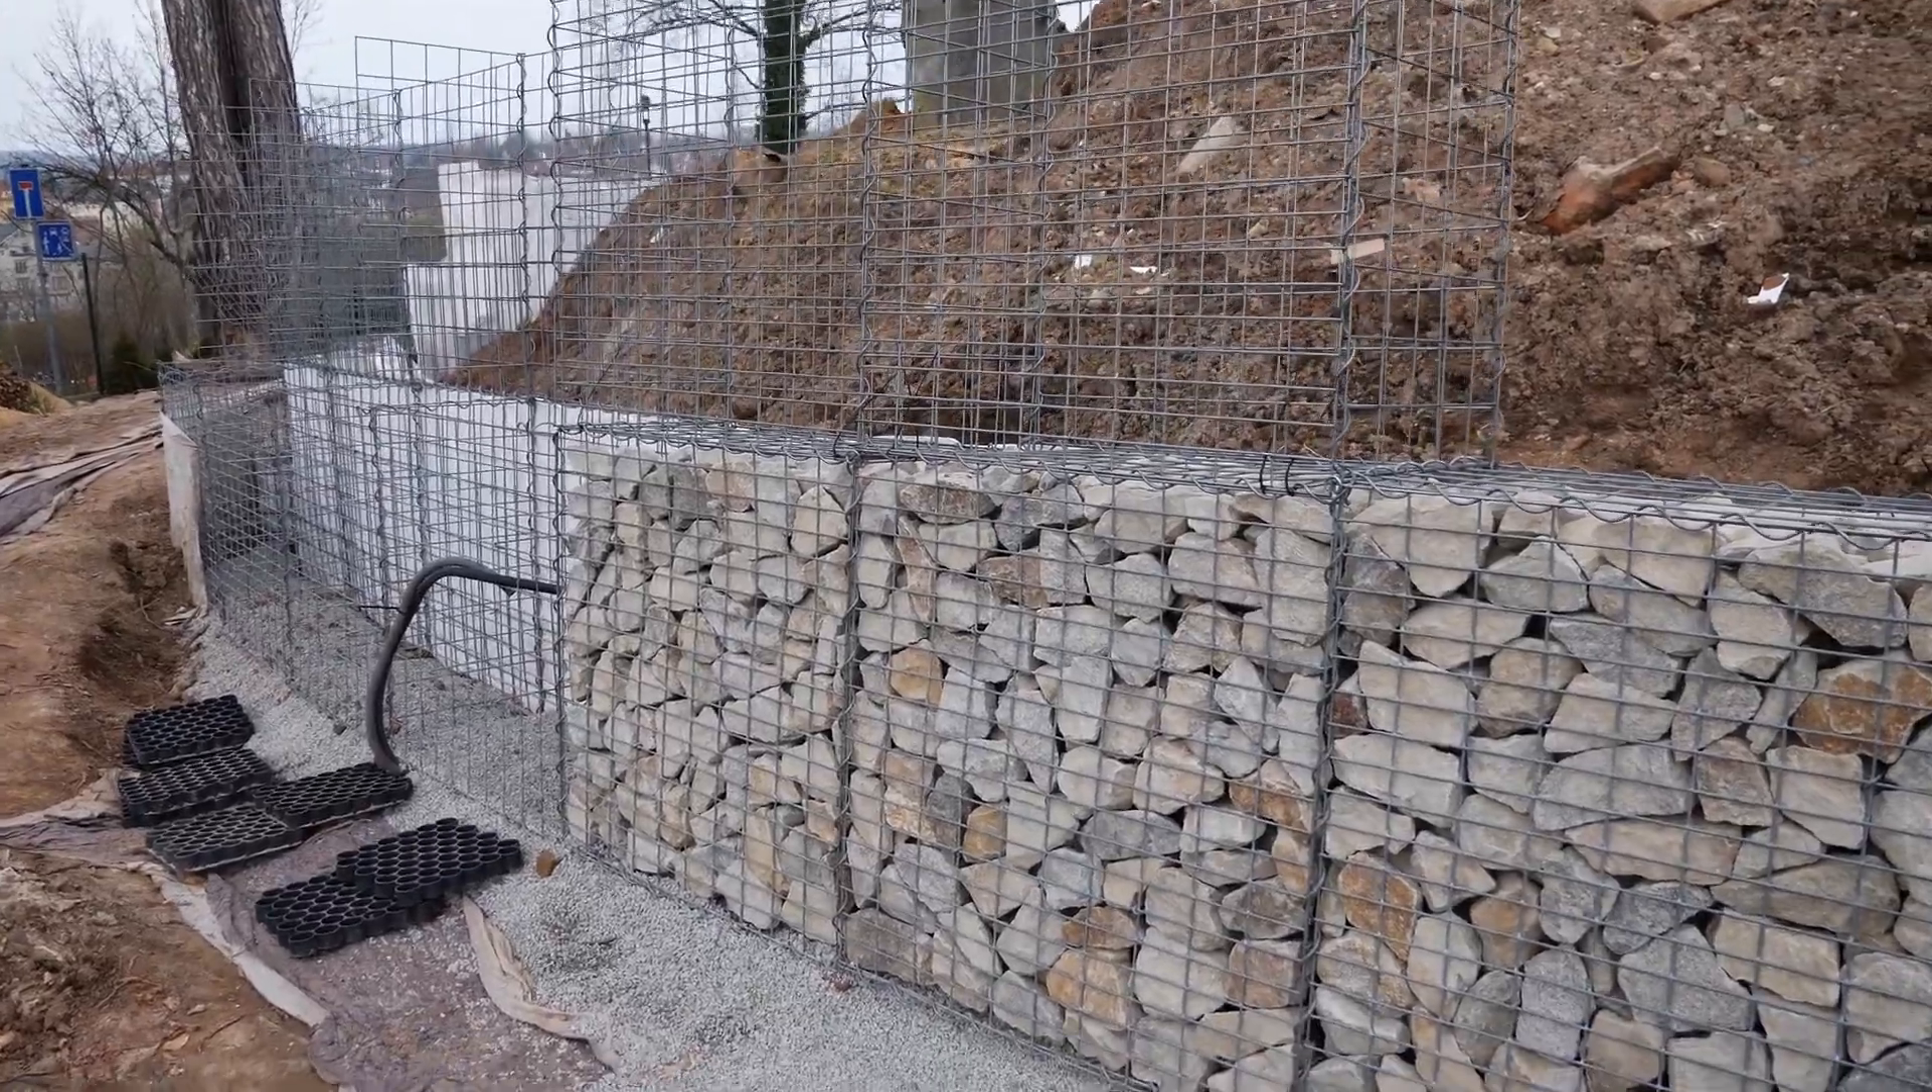As you can see, I have almost completely assembled the baskets of the second row, although the bottom row is not yet completely filled.